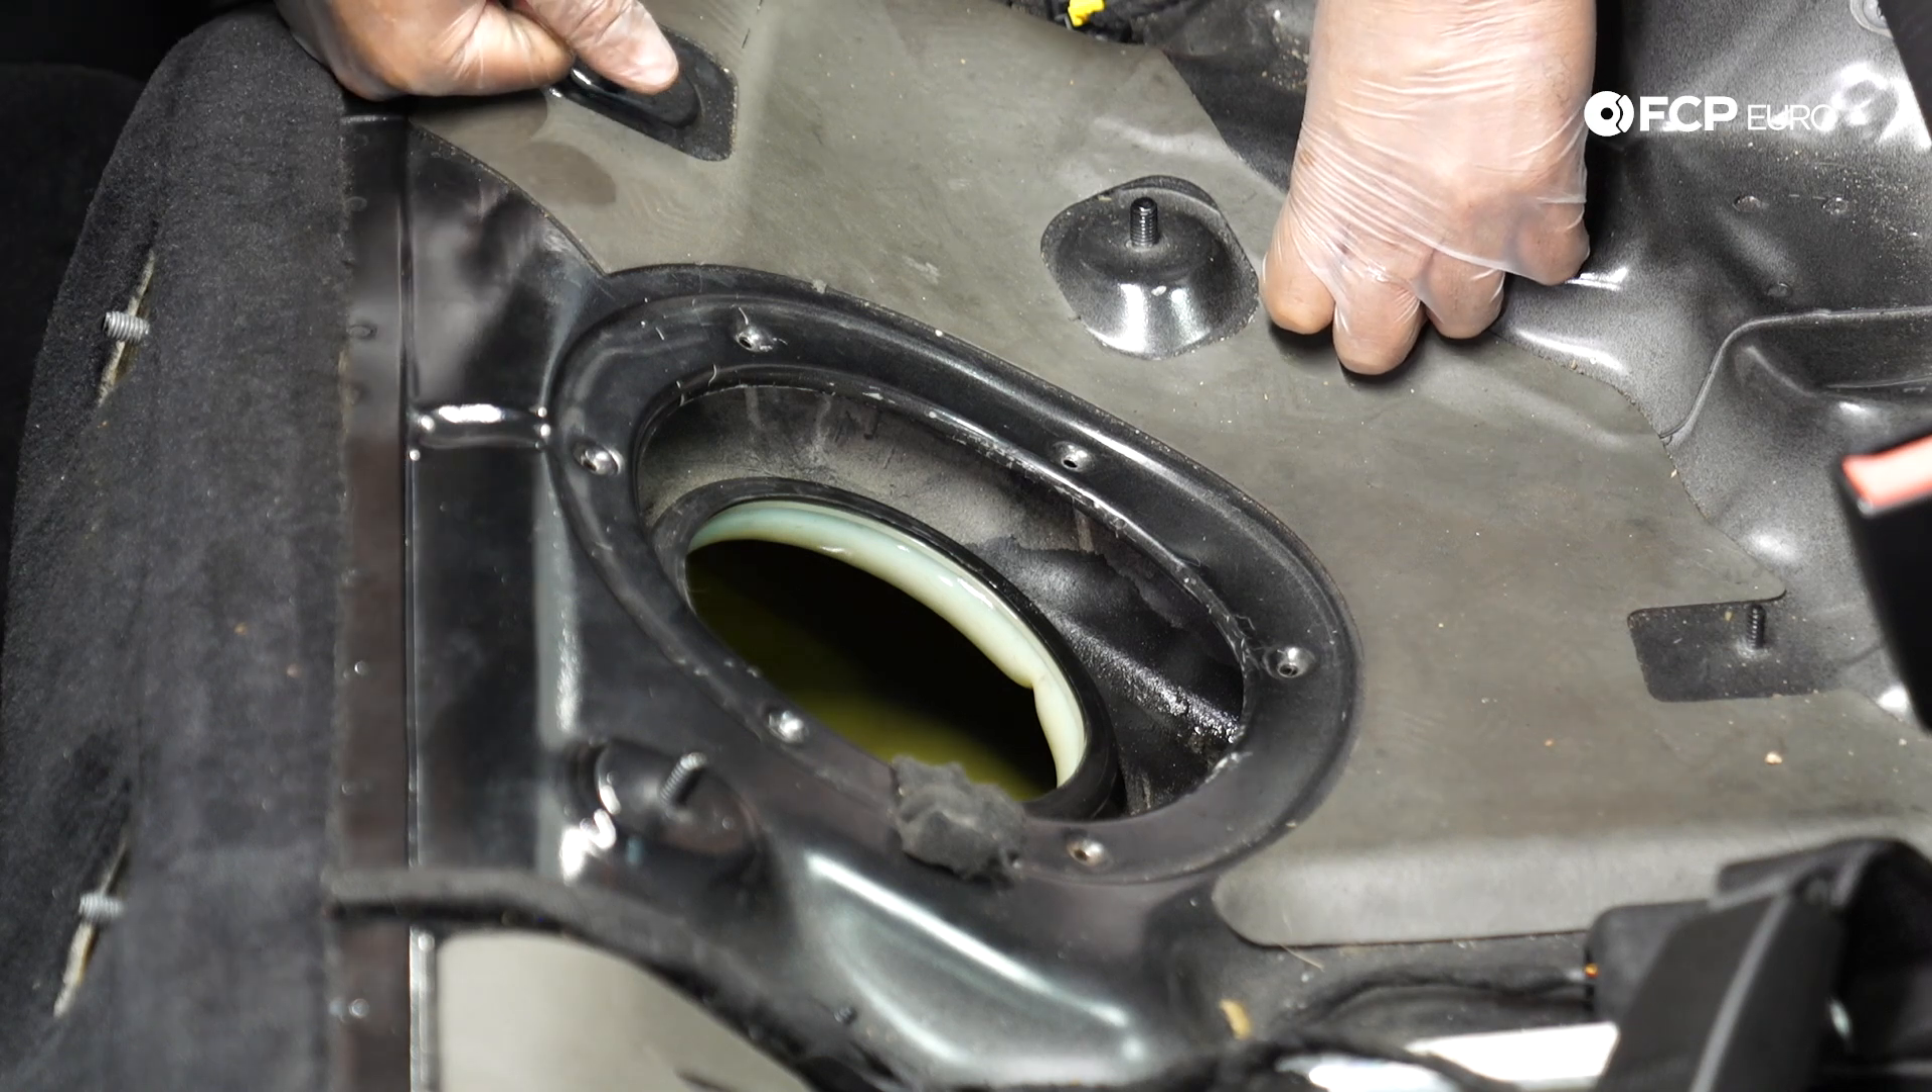So now the fuel pump assembly is out.